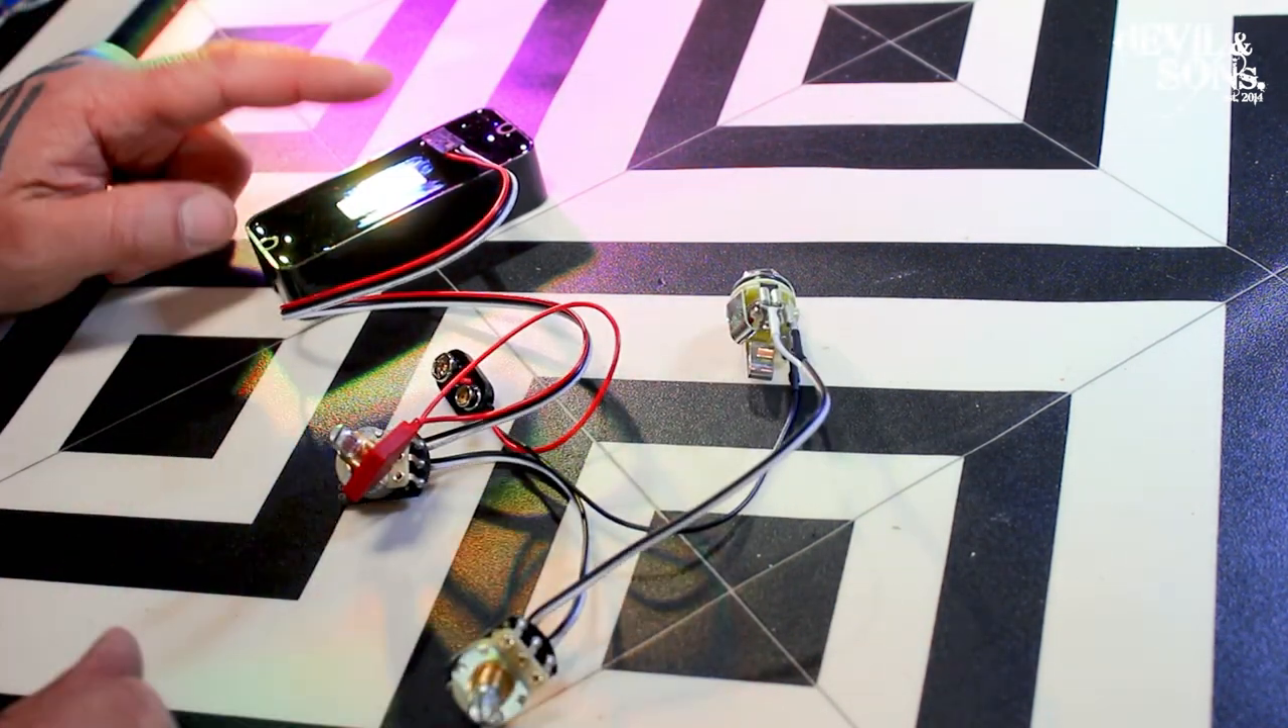There we have it our new wiring setup so this time it's all set up with our with our volume and our tone.